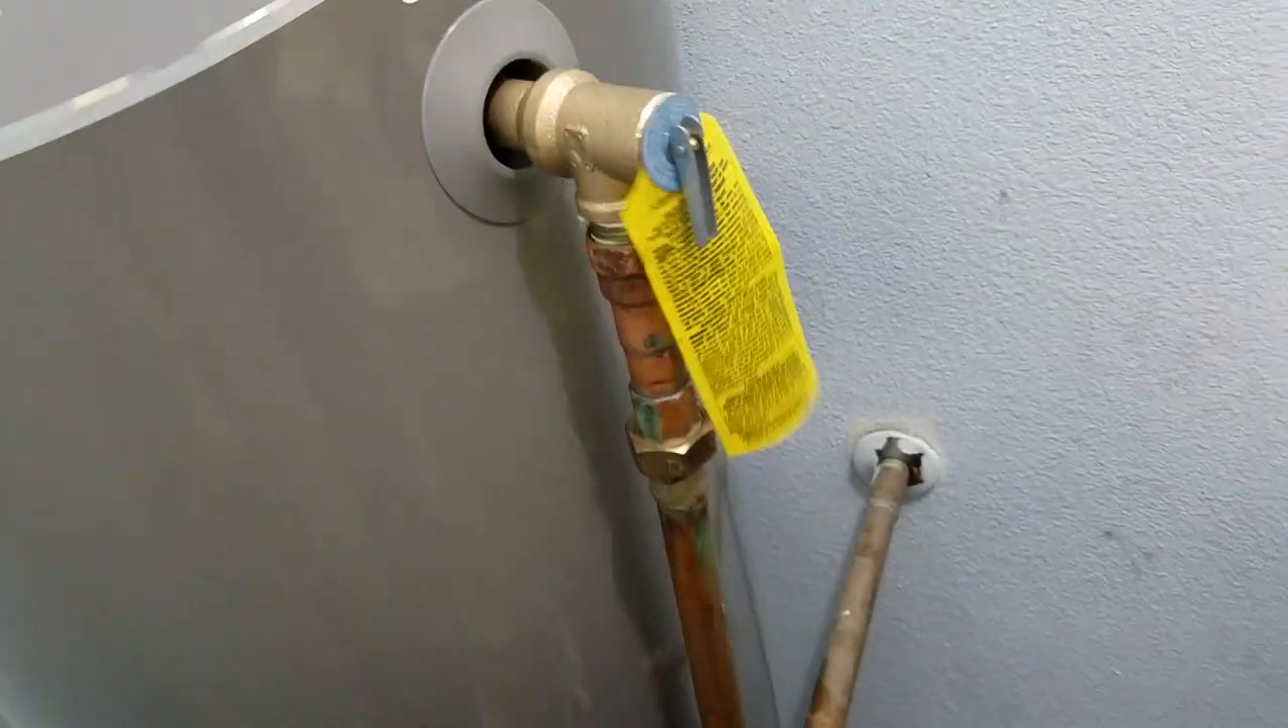Now the overflow line is hooked up and installed and apparently do not tear this tag off because it's a federal offense, which just makes me want to do it, but I'm not going to.